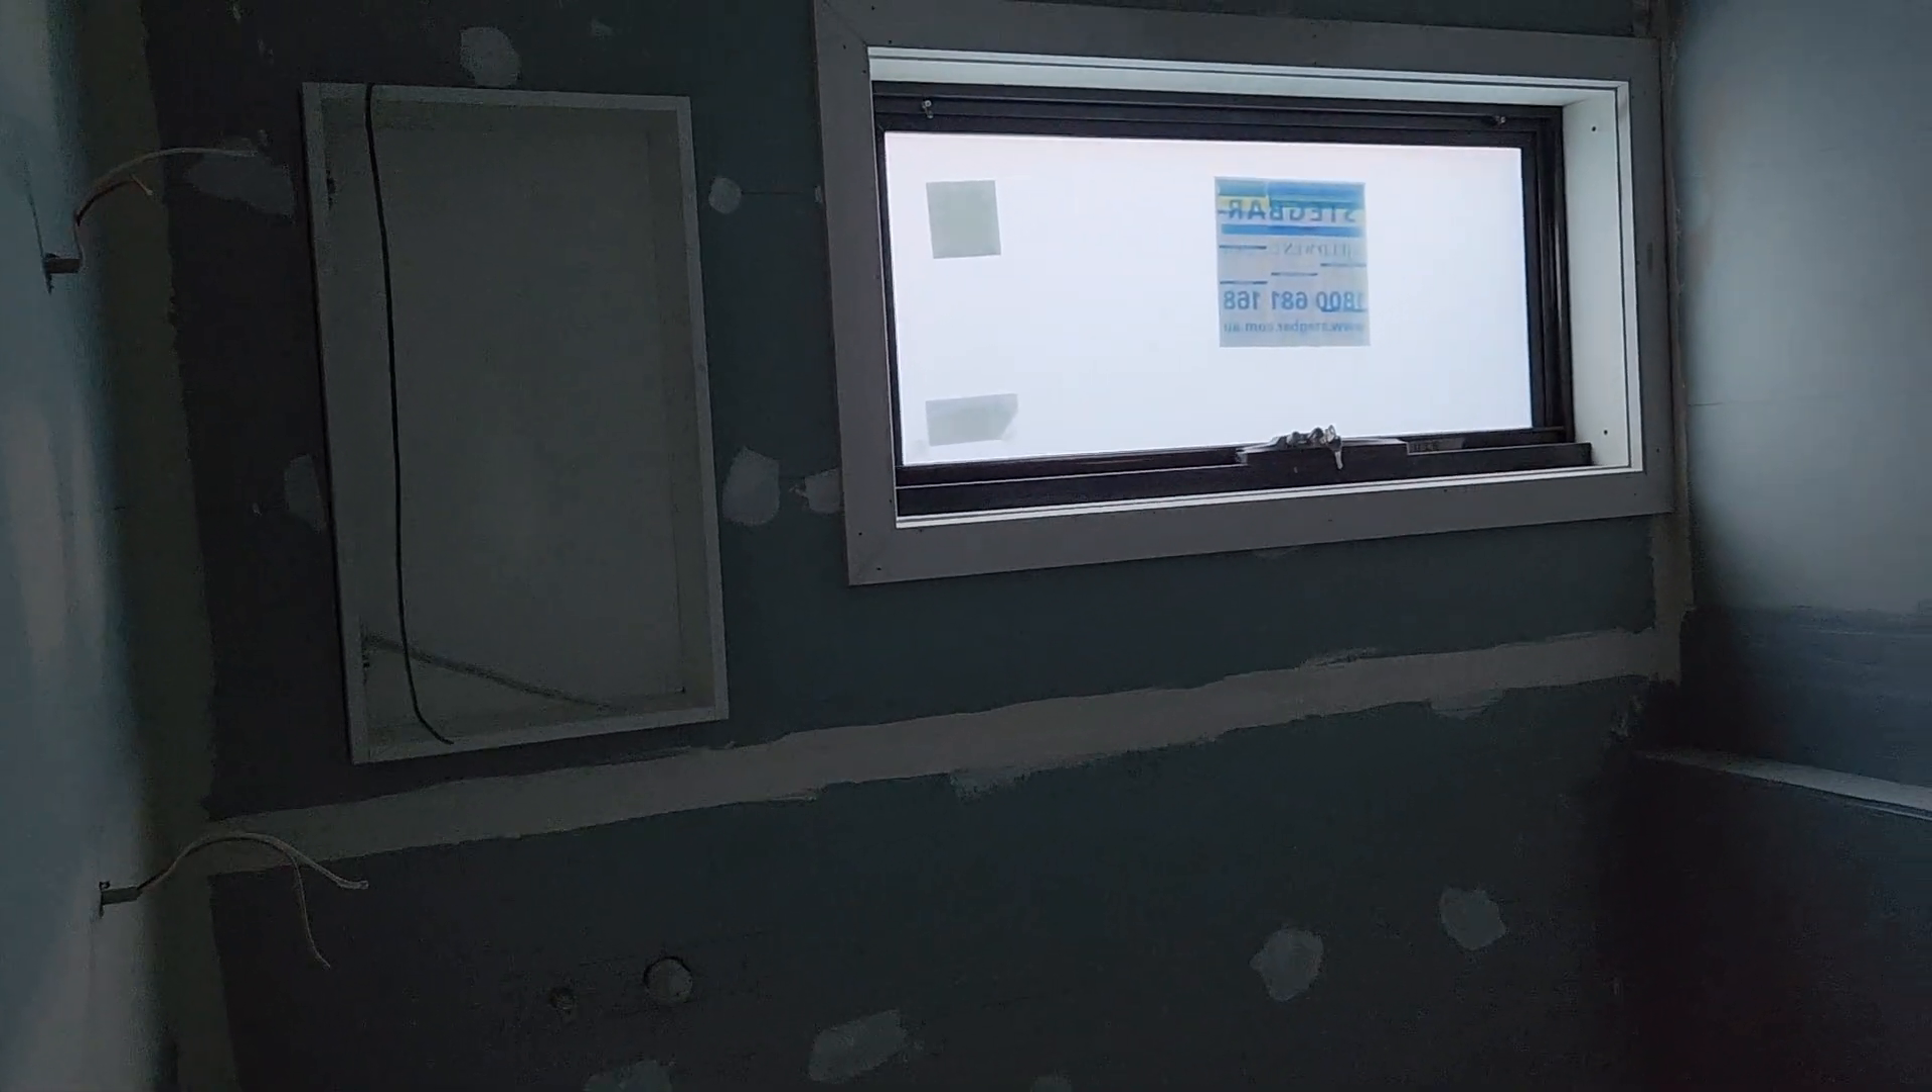All of the architraves around these windows in the bathrooms are all in now. The carcasses for the, uh, for the, uh, shaving cabinets are in and all plastered around.